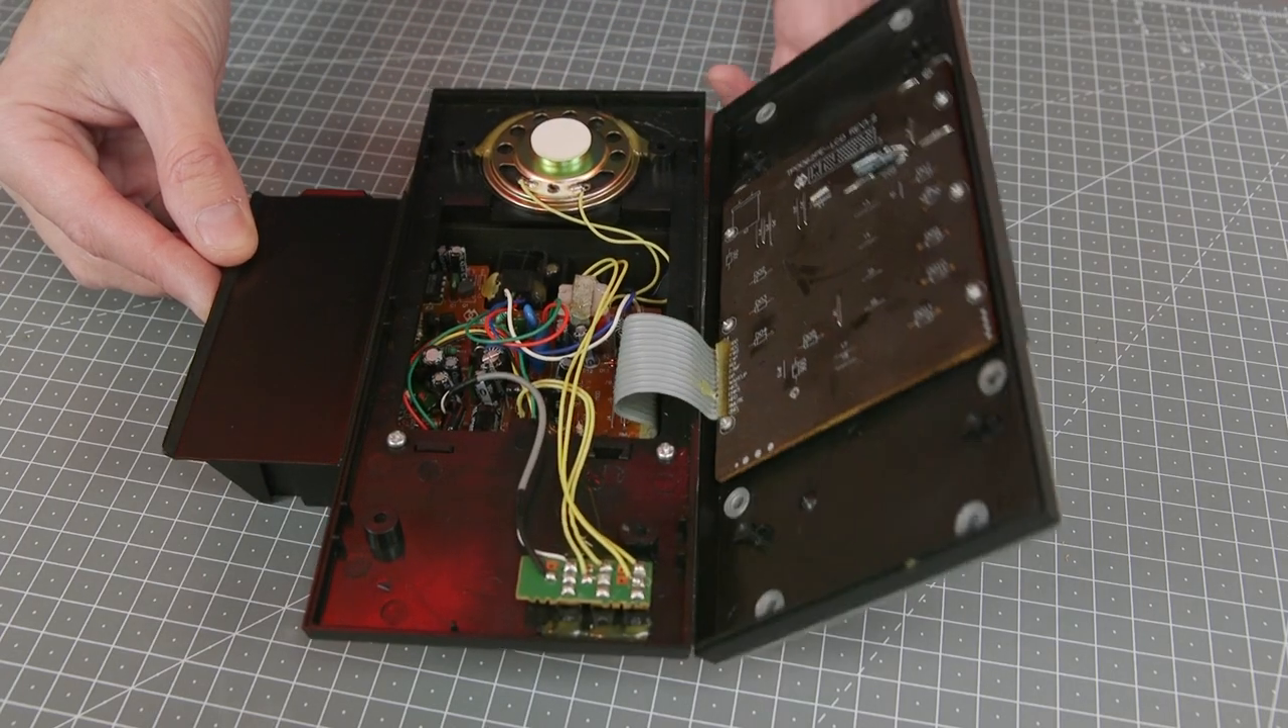A few screws later and we can see inside the phone.